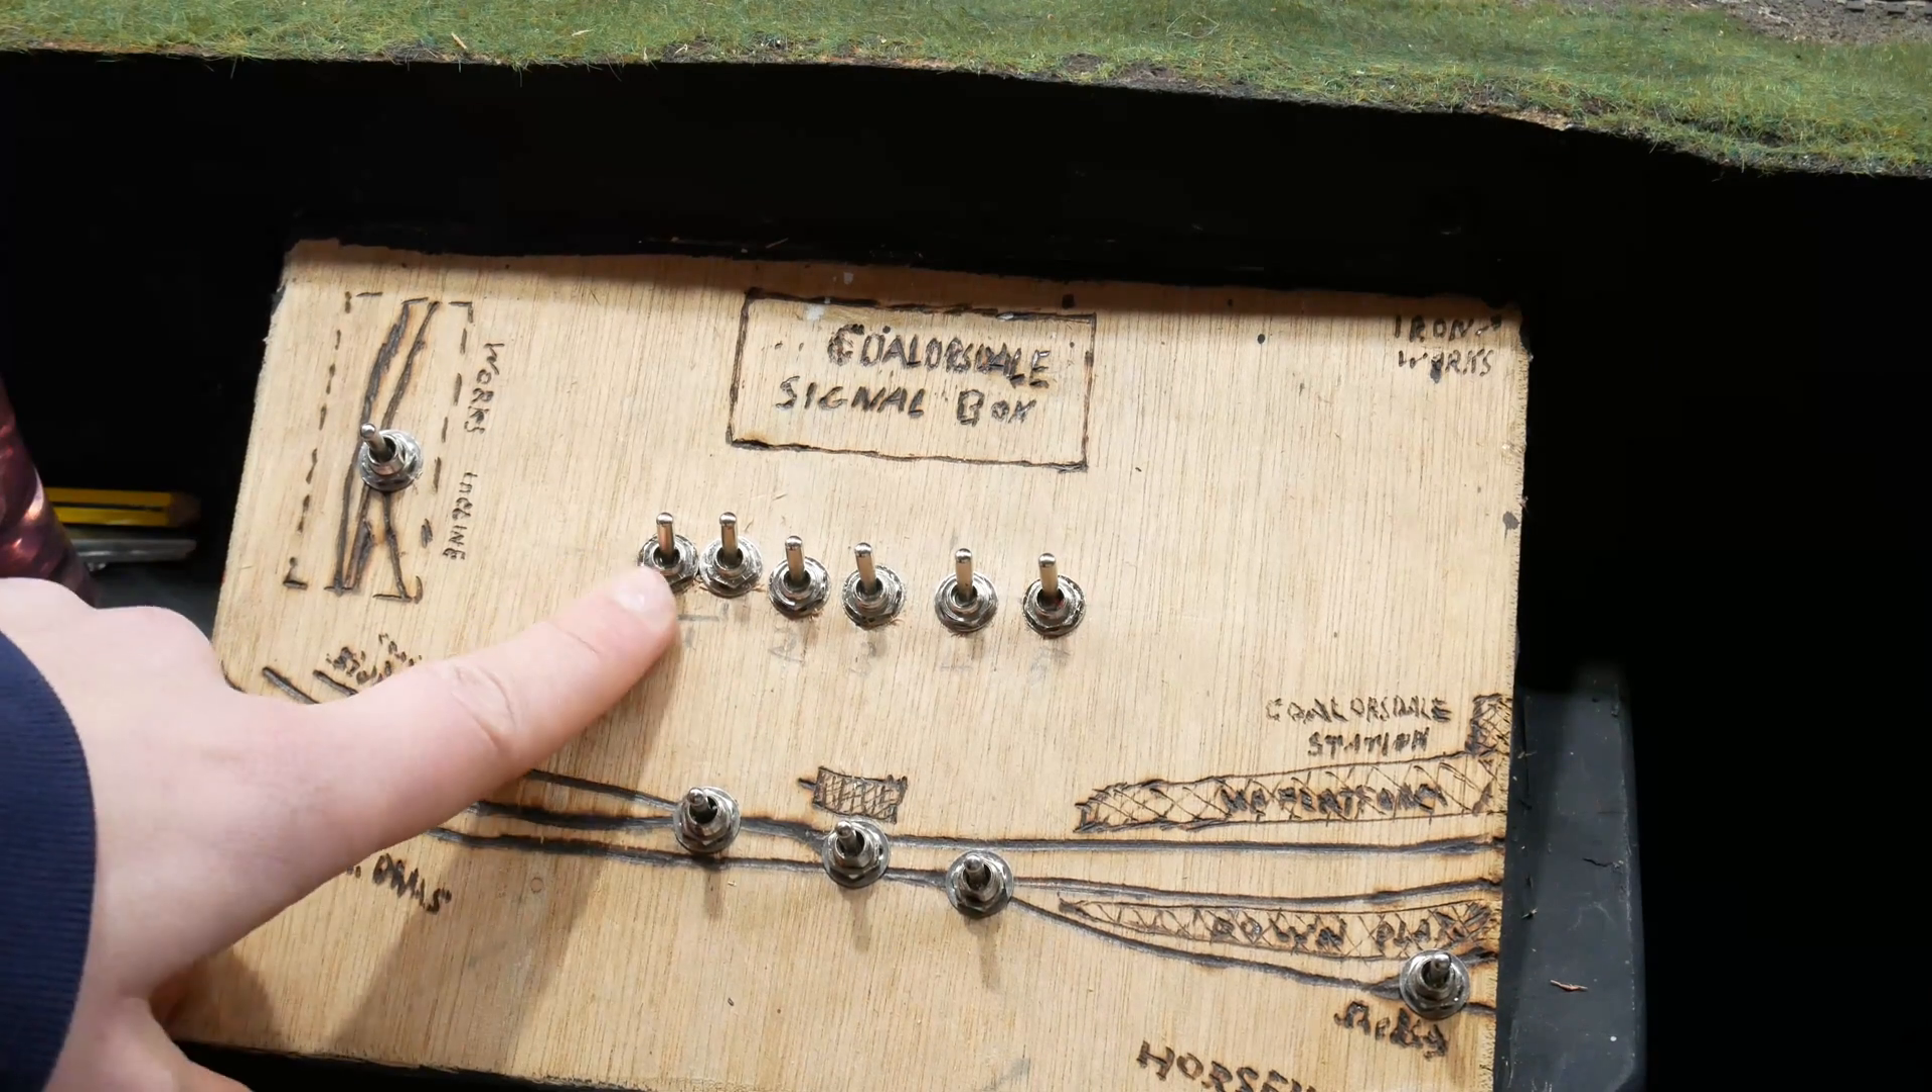Okay, so I've got the line of switches in.